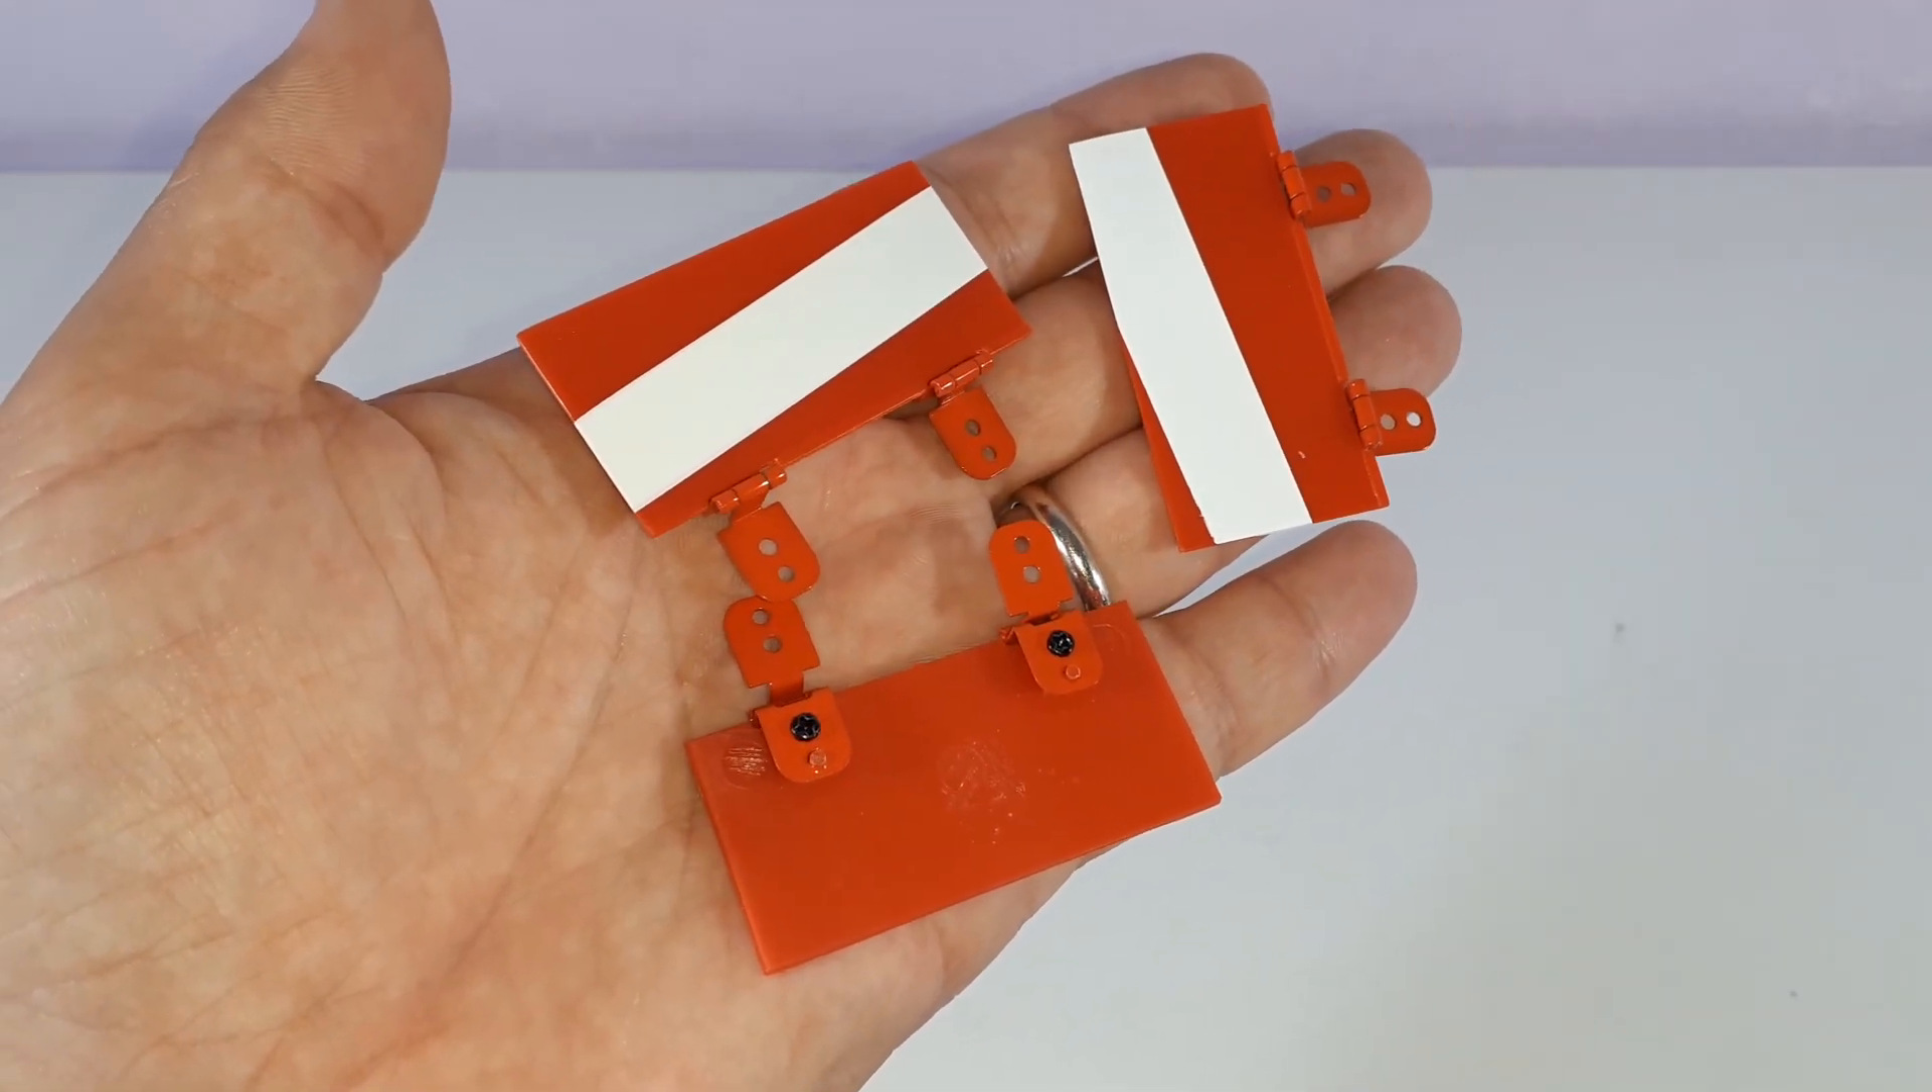Ed eccoli qui i tre portelloni completi di cerniere pronti per essere installati sul pannello anteriore sinistro.